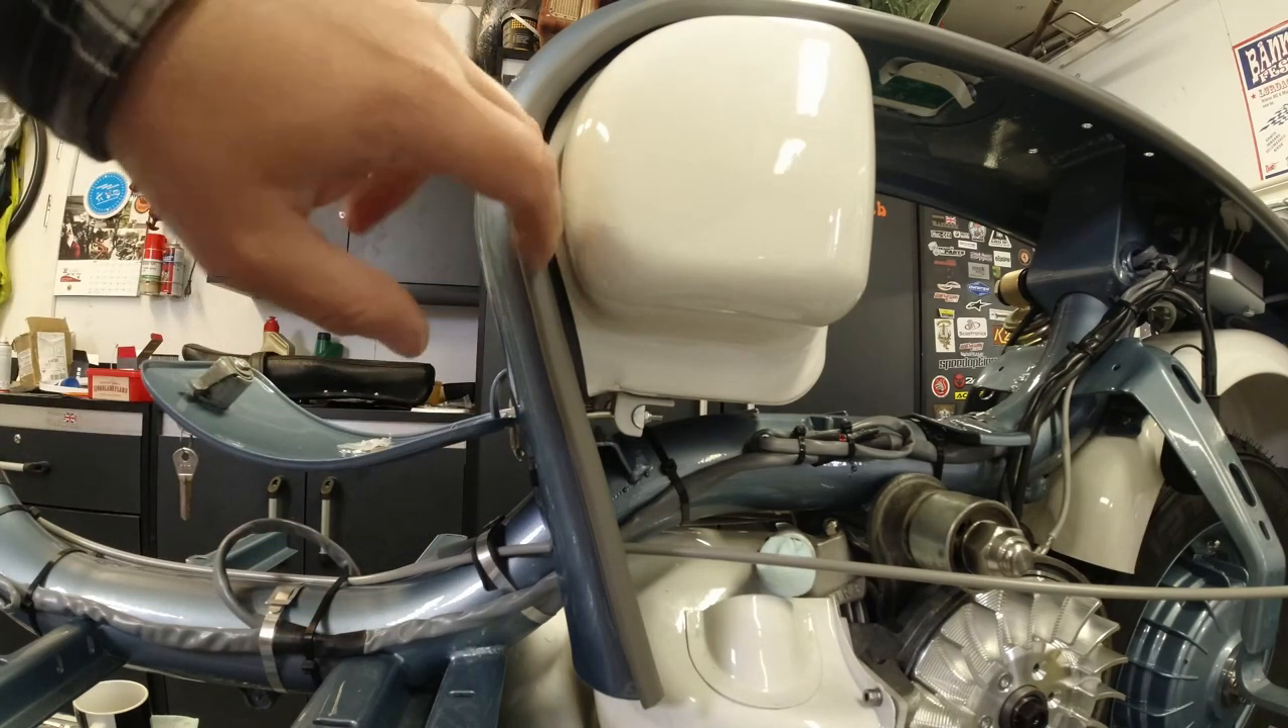That's the toolbox fitted looks really nice there.